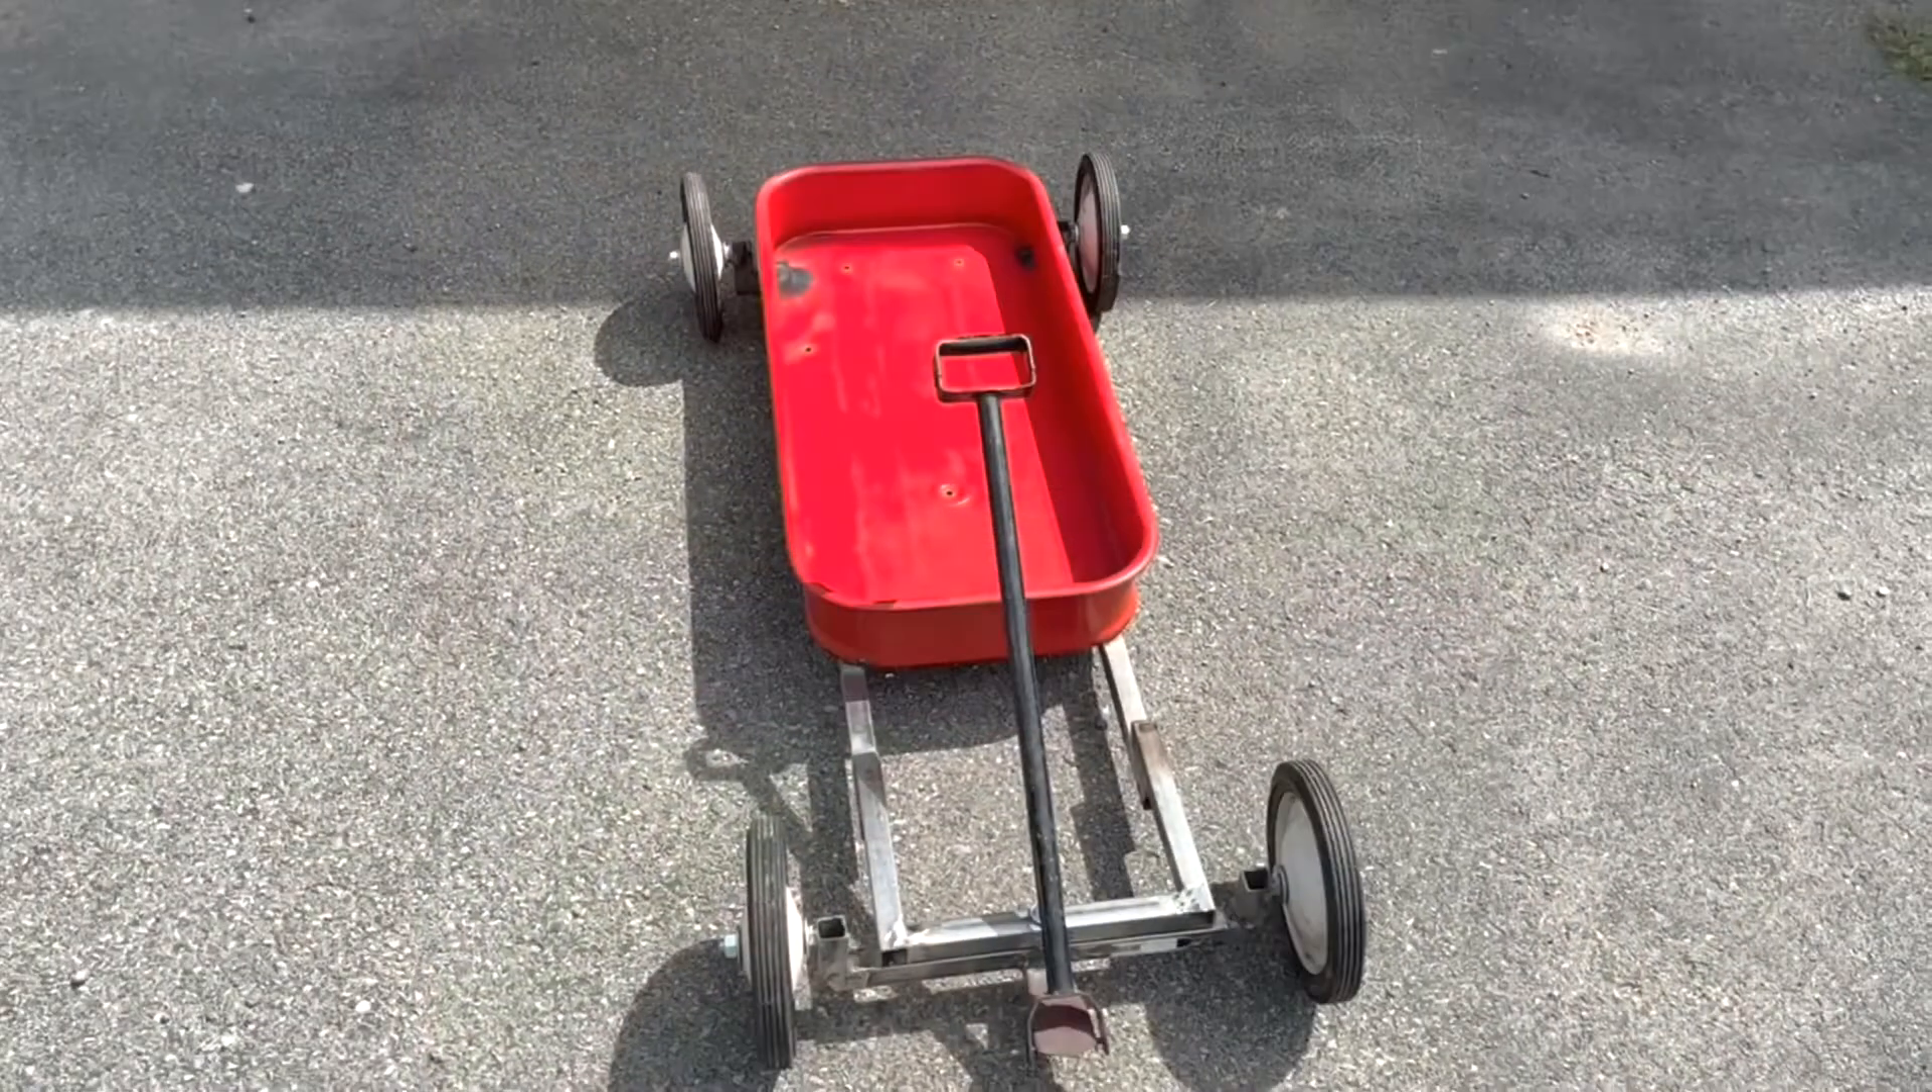As you can see the handle is attached.